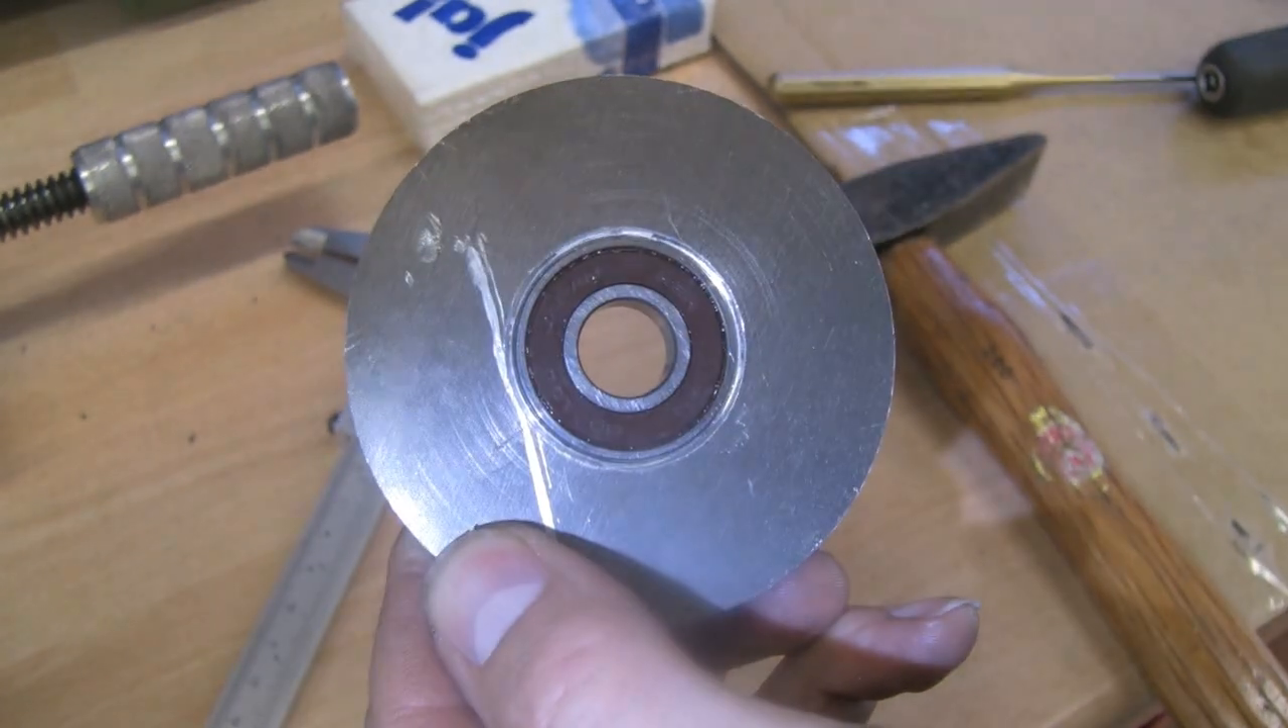So, jetzt sitzt es da, das Lager.